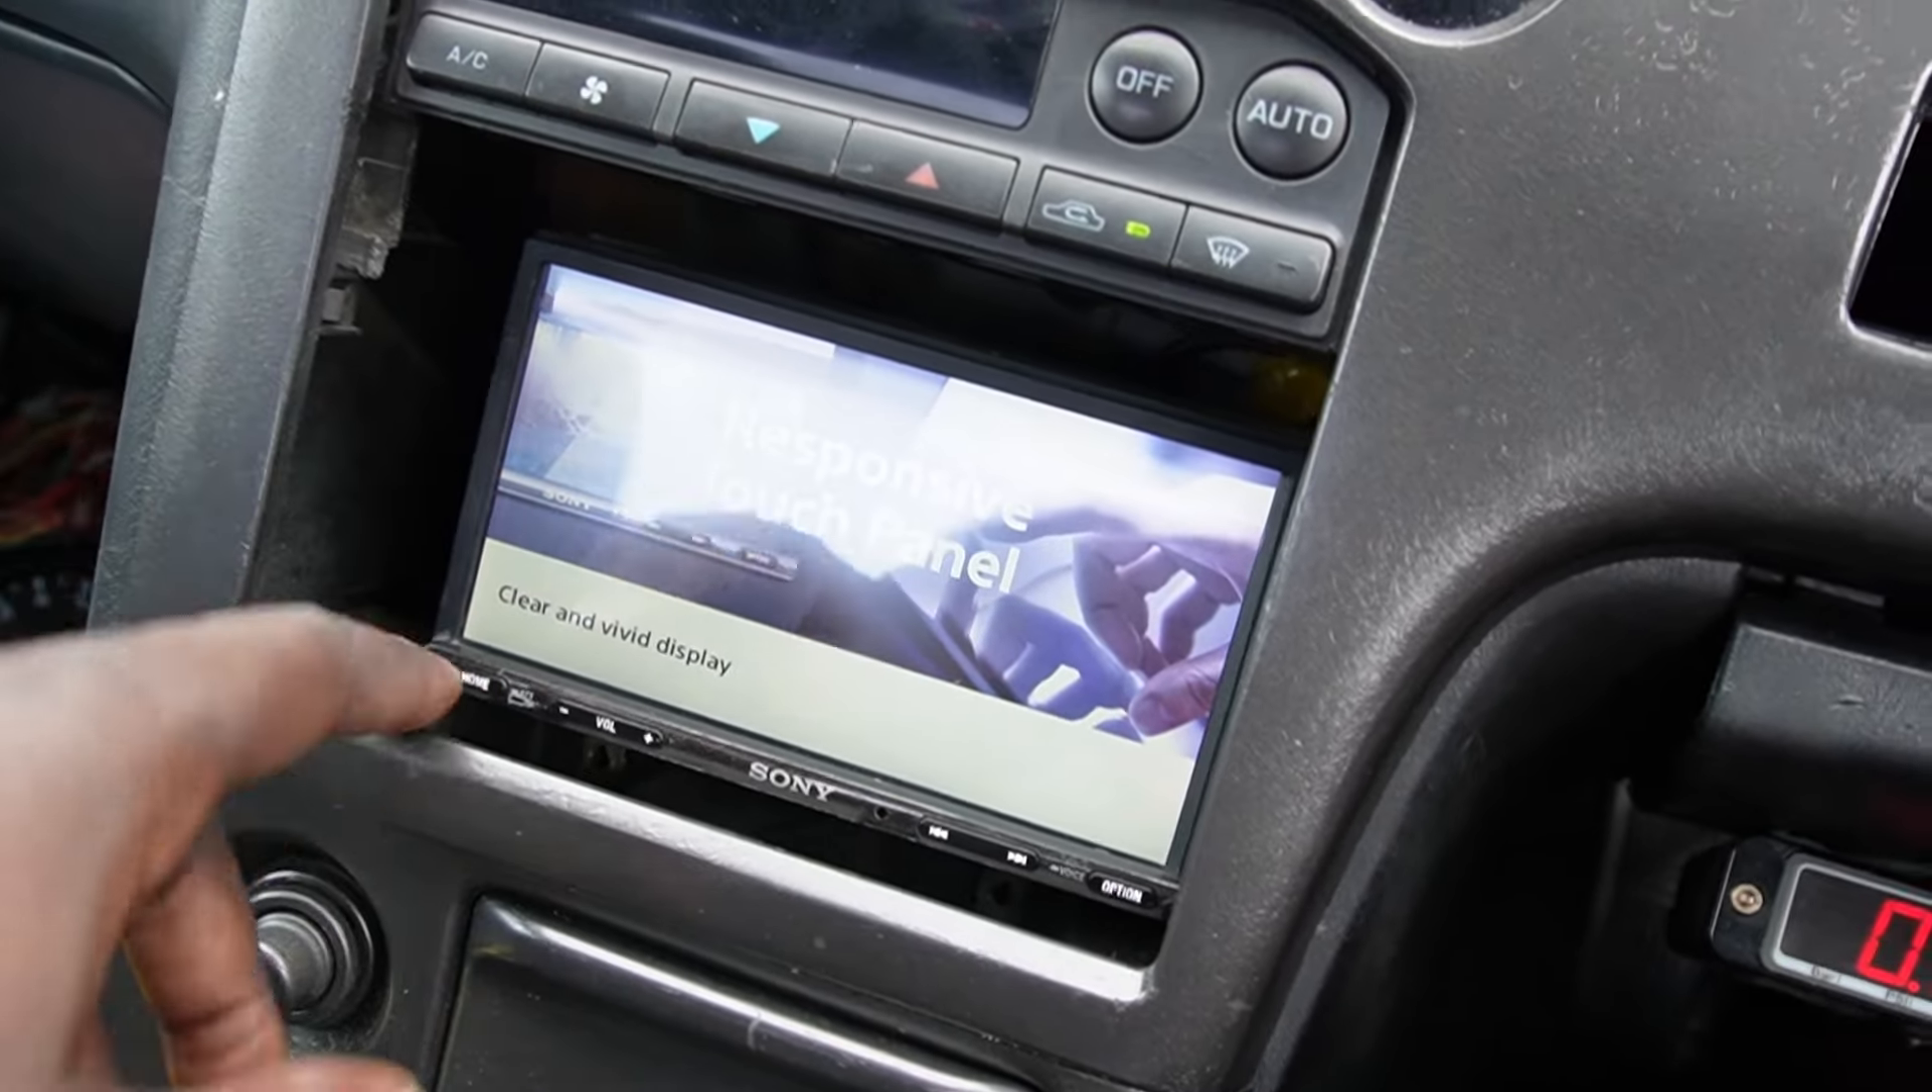I actually recently just got this head unit um got all my wires and everything all cleaned up but as you can see it doesn't sit in here properly.